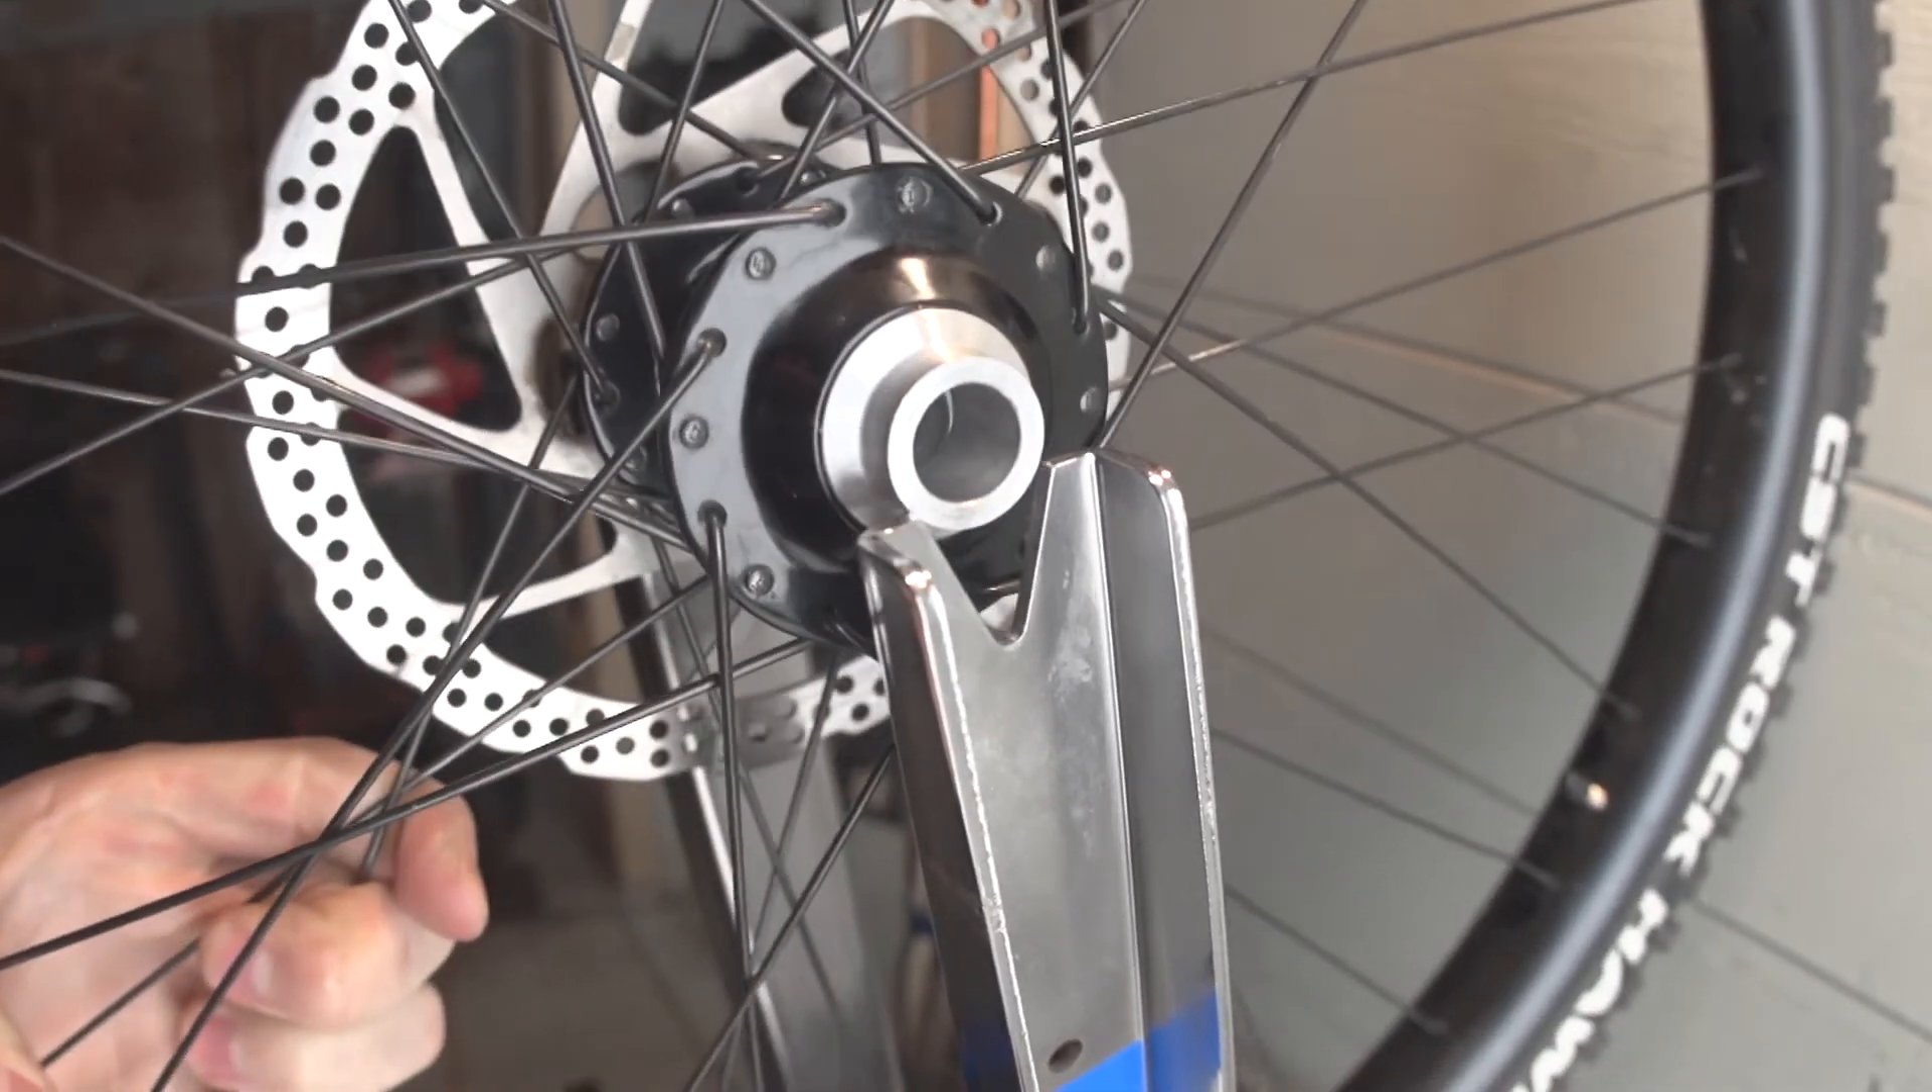This is a 15 millimeter through axle hub it's just not going in there.